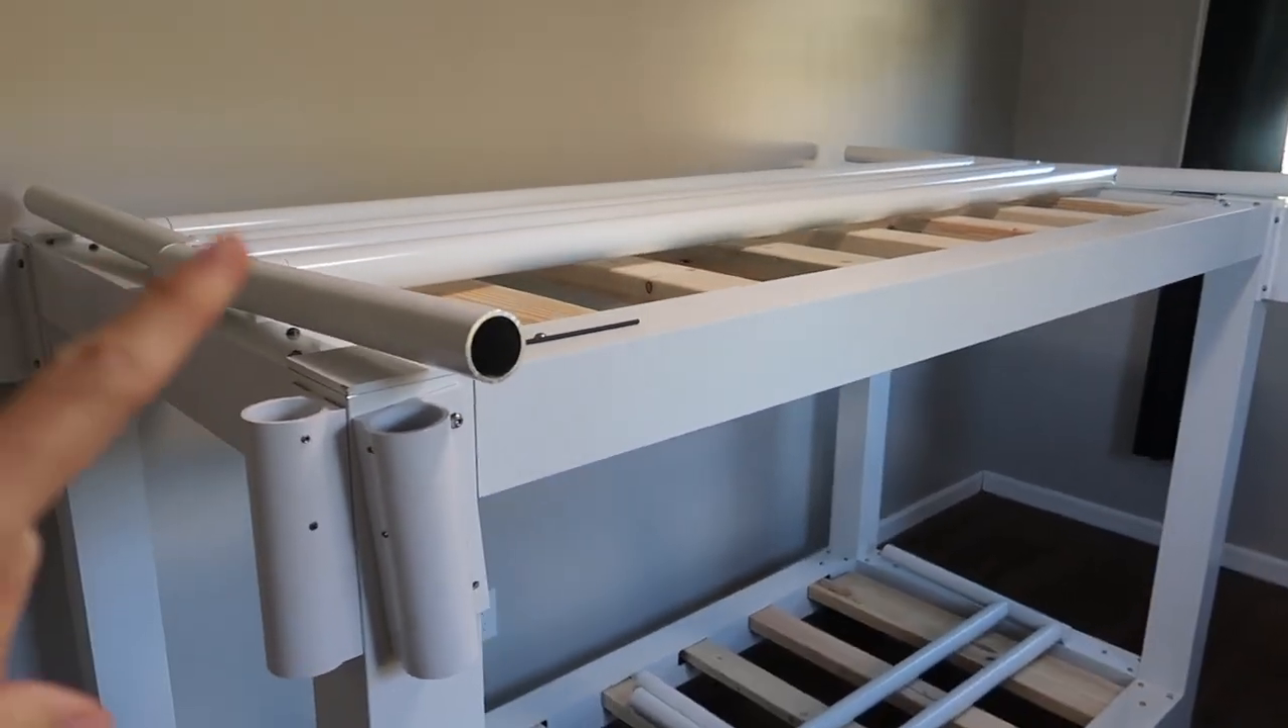Alright, the bunk is done more or less. We can't put the rails on until all the mattresses have arrived.